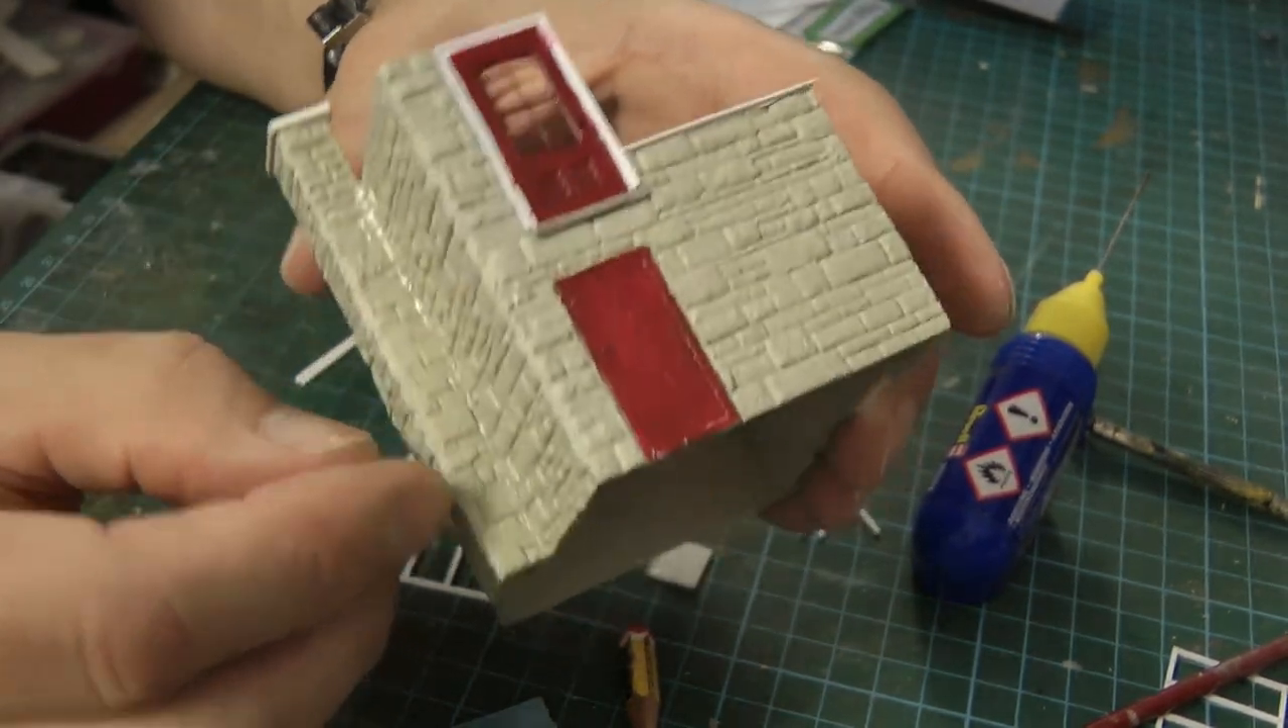Moving on a little bit. I have now glued the chimney breast to the signal box.